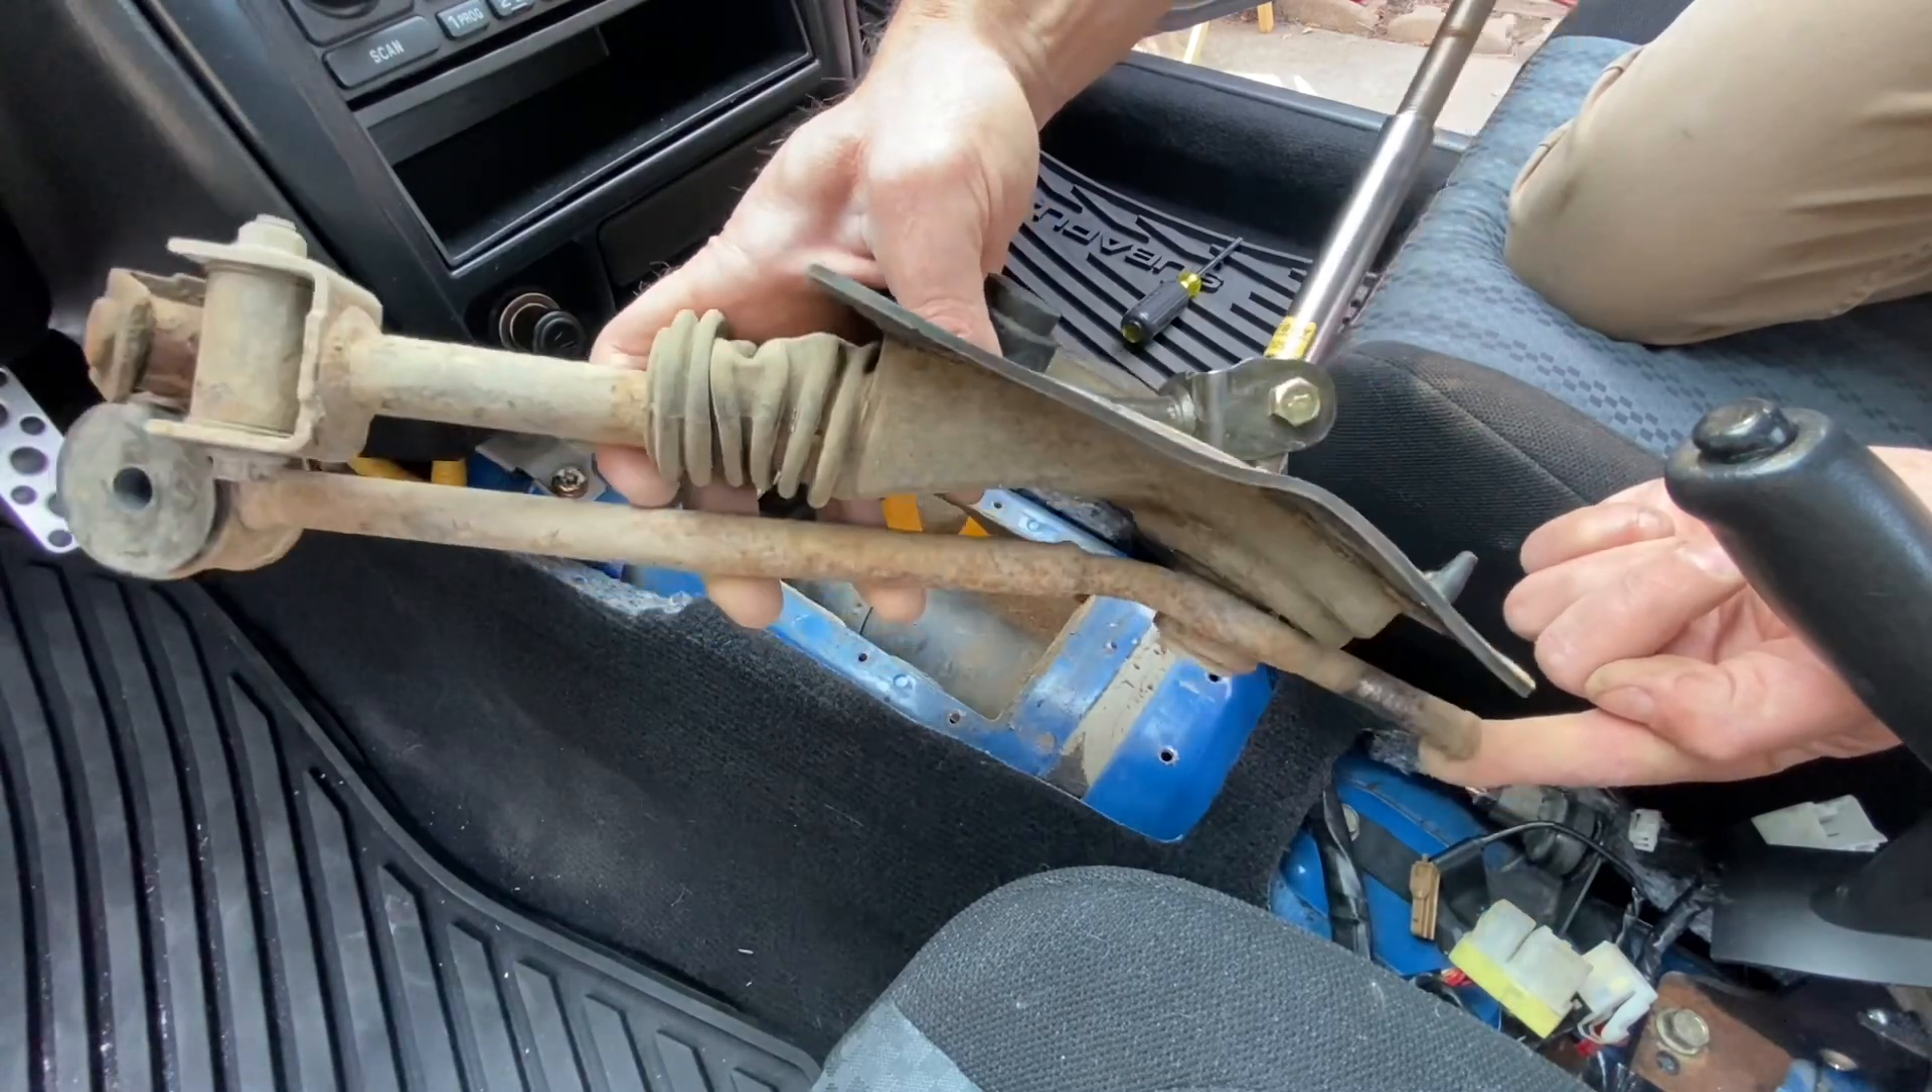There's the entire shifter assembly pulled out through the top half through the cabin of the vehicle.